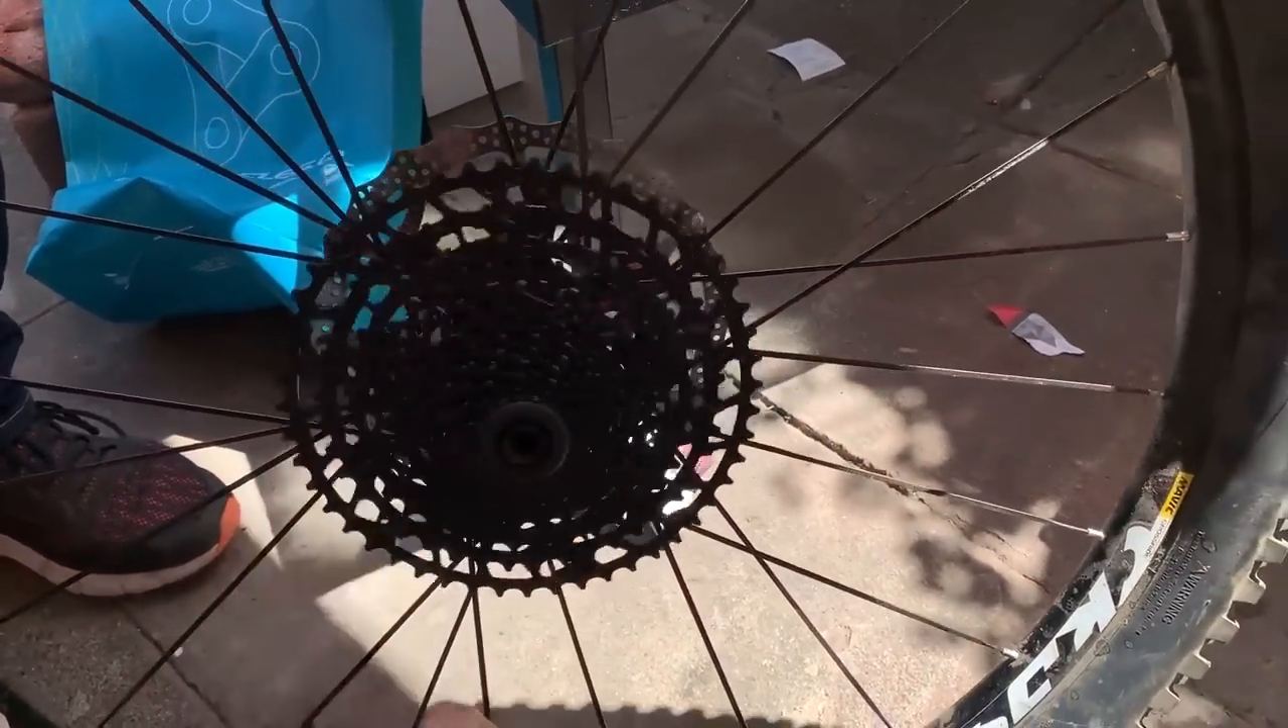Ahí podemos ver Que quedó instalado El nuevo piñón.